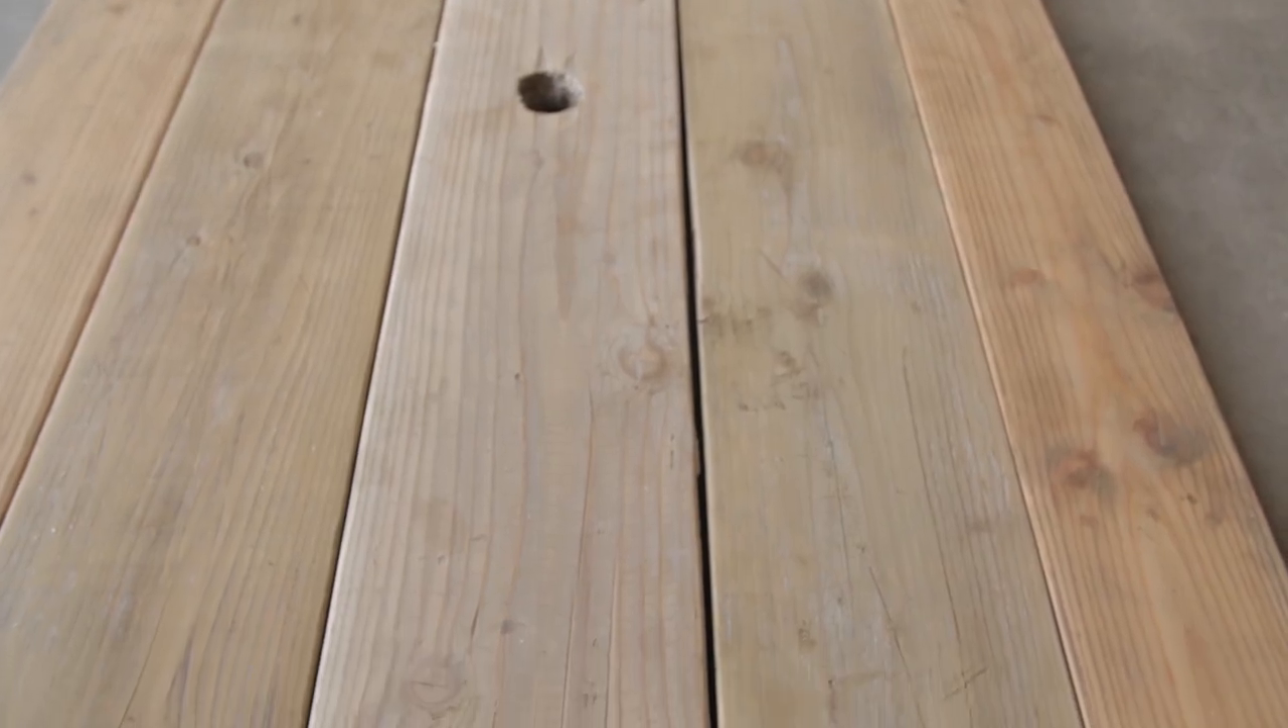As you can see there's these gaps in between the boards.